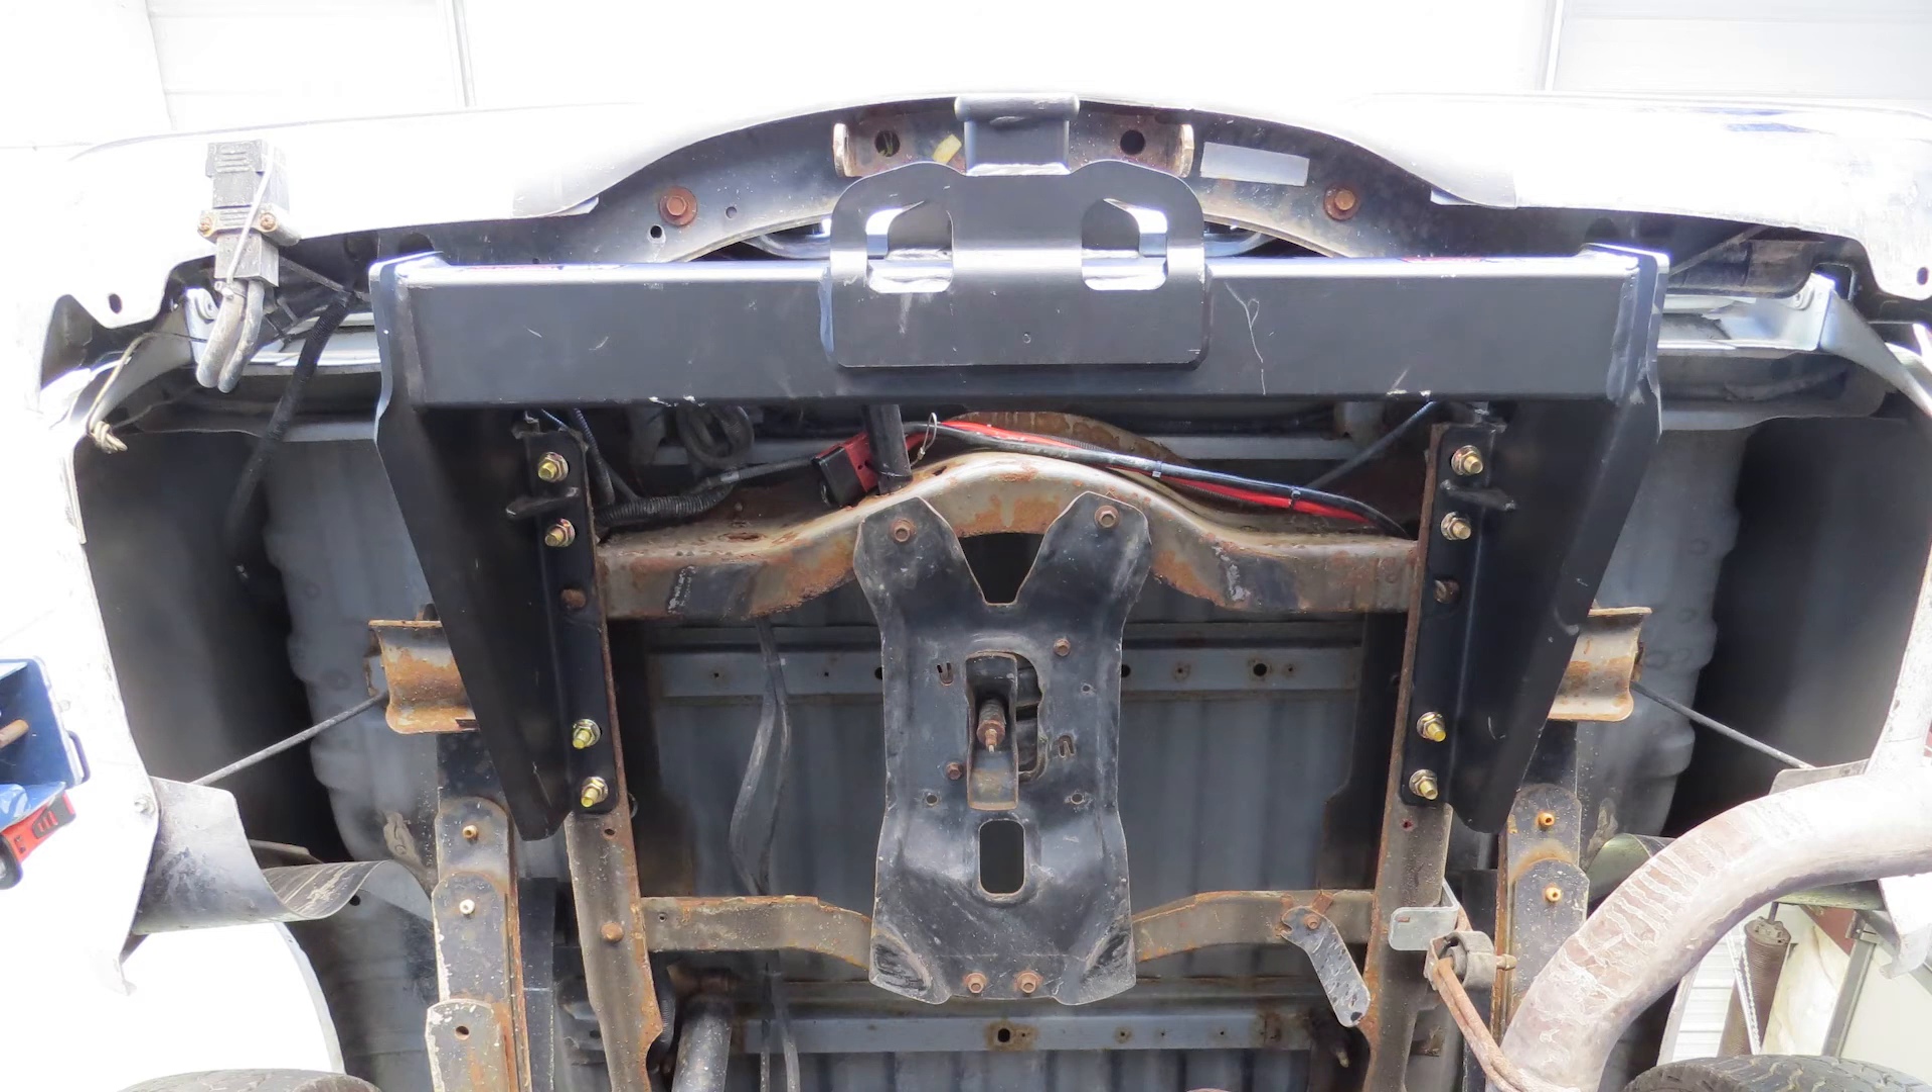Just like that our hitch is installed and we're ready to hit the road.